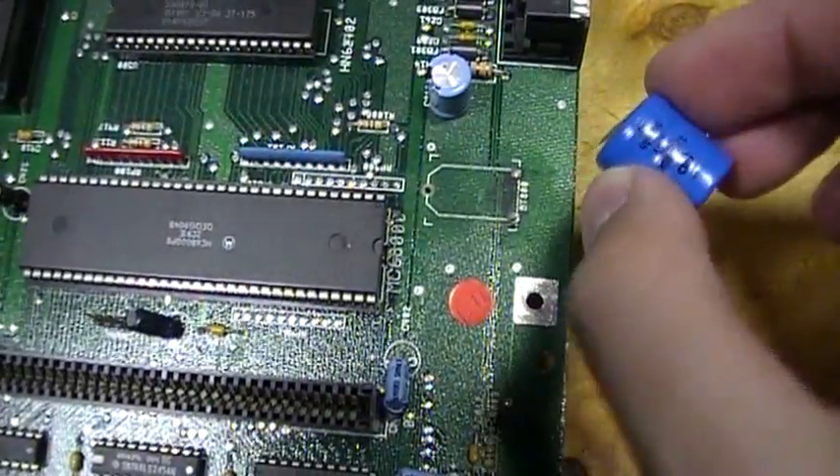Okay, I removed the original battery.